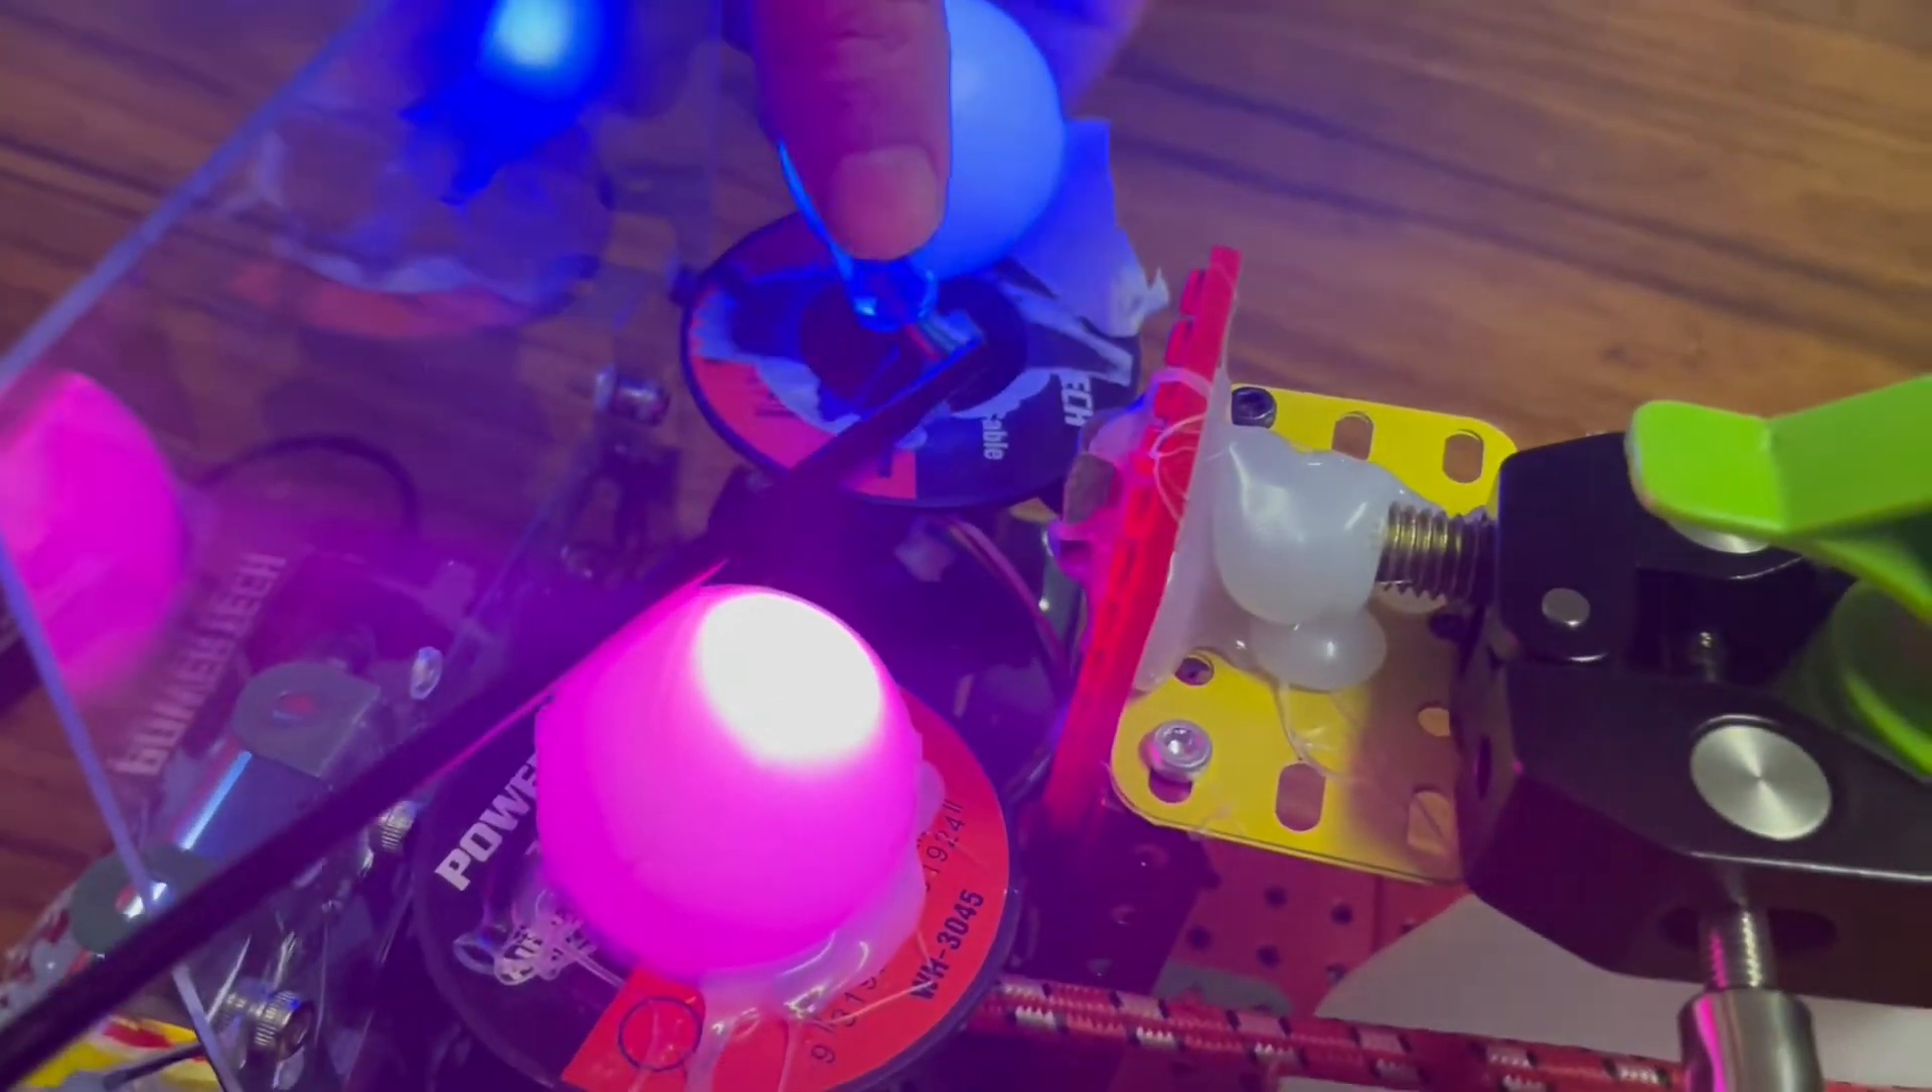And the lights are just addressable LEDs, which I've put inside a ping pong ball with a hole in it.